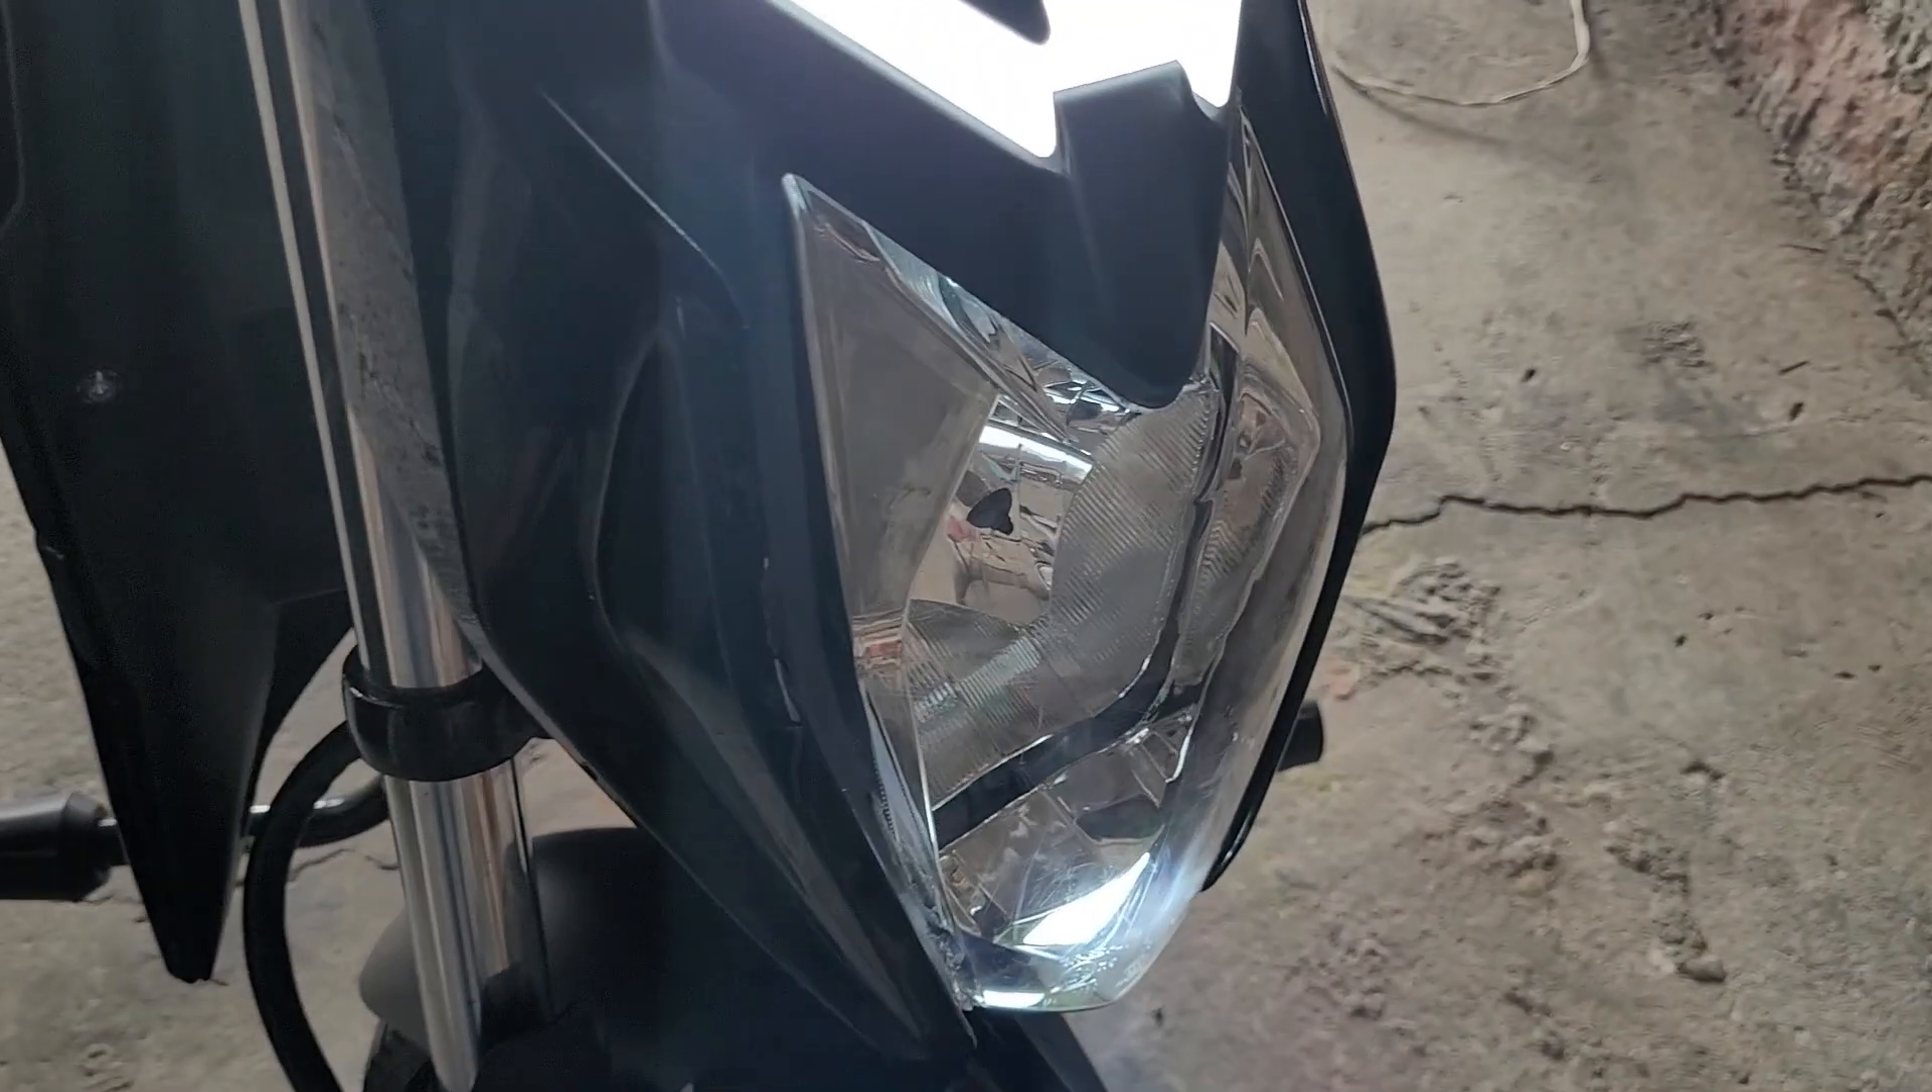Ahora yo ya terminé de colocar nuevamente el faro.